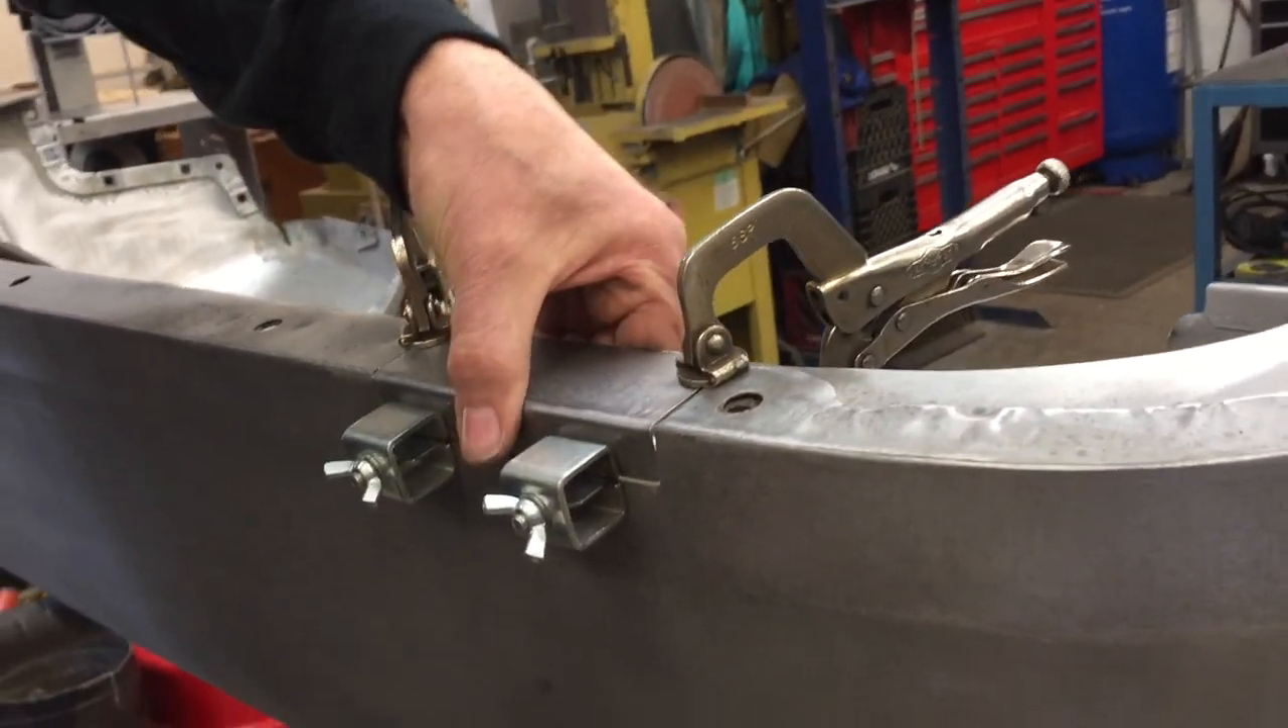I got this just clamped in together. And look at how strong the fender is already. It's not even welded.